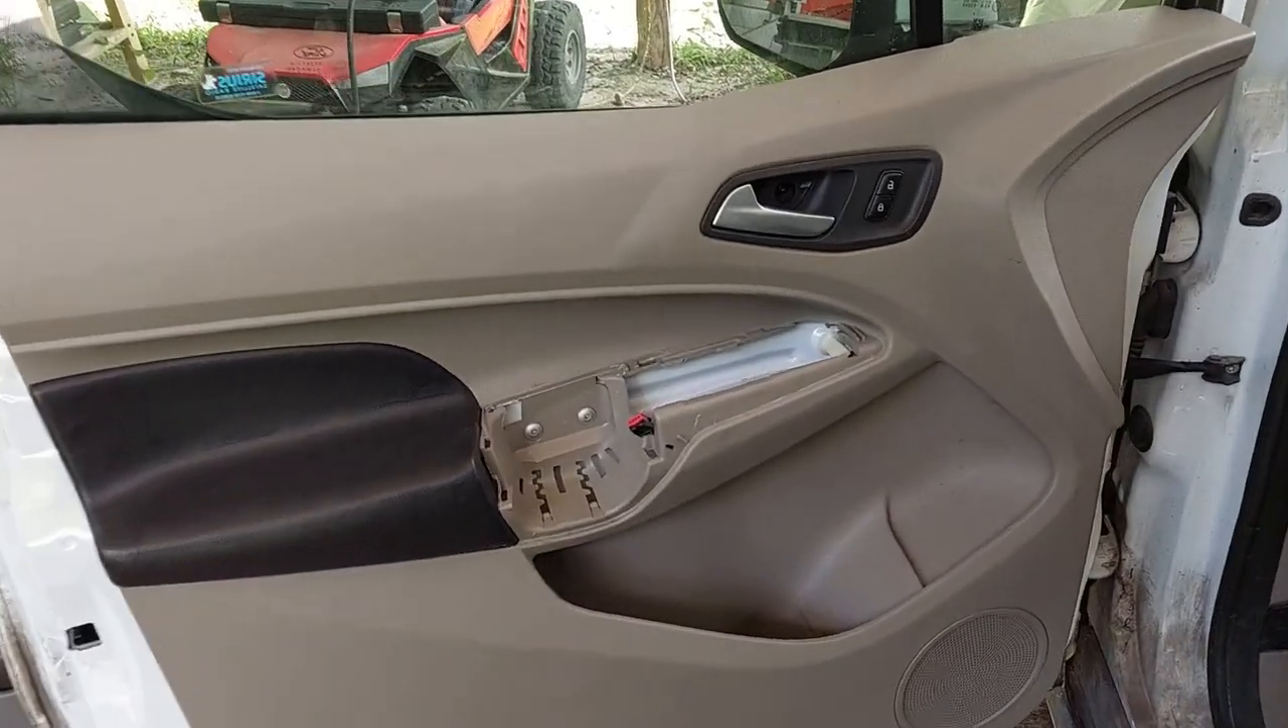As you can see I have the door panel back on.